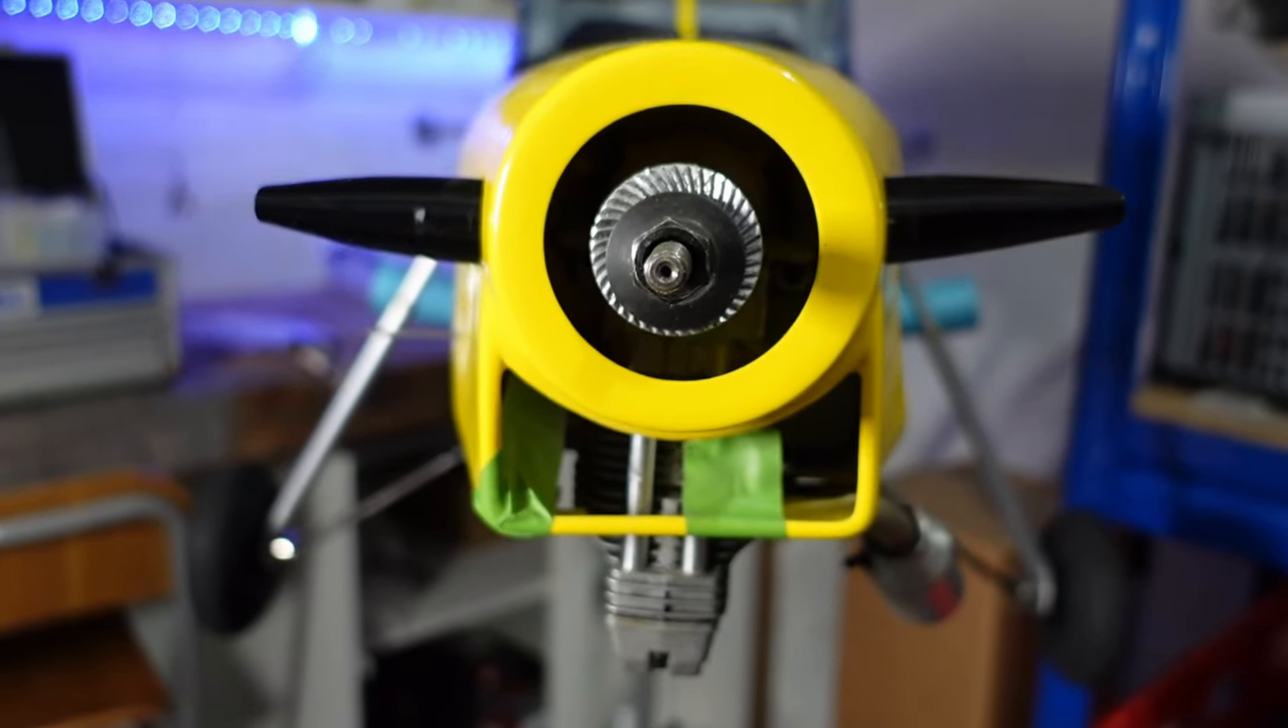I've just adjusted the cowl slightly actually while I've been just messing around here with the camera and as you can see that's a lot more central now.